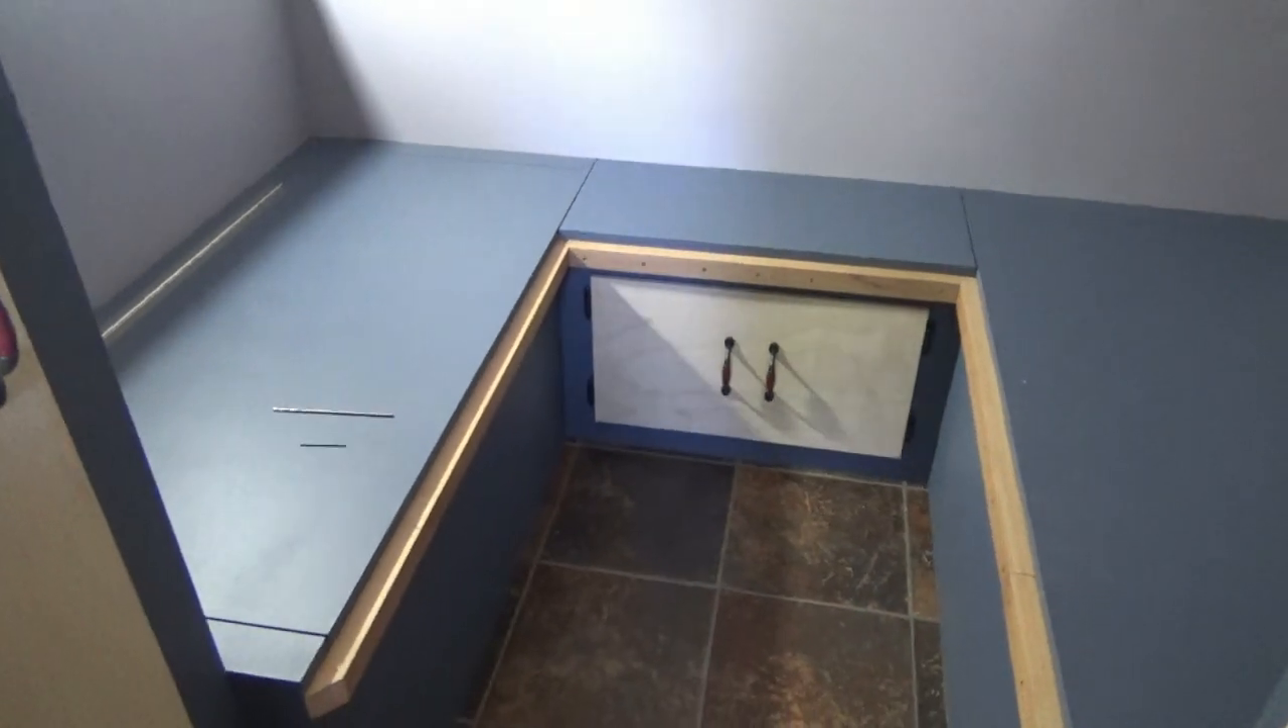Okay, so we've got the railing installed and I took it right to the edge.